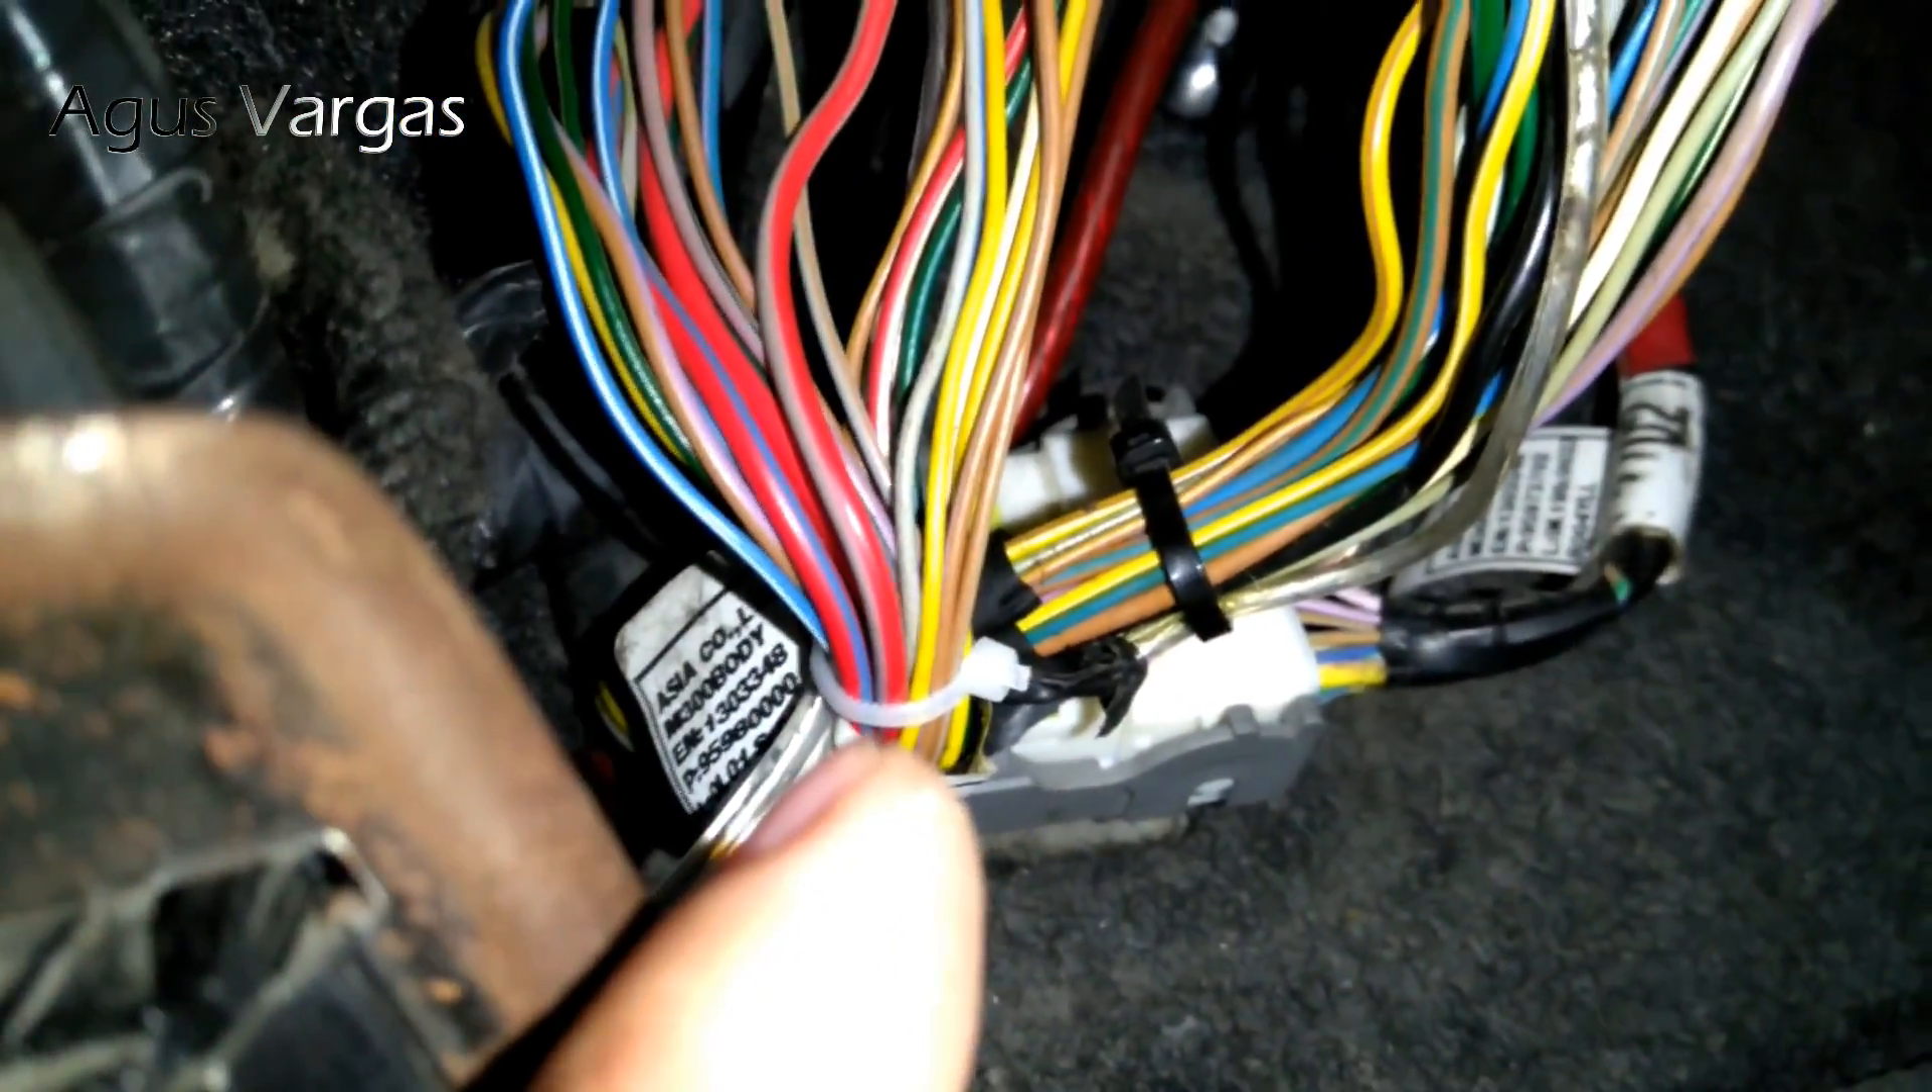Bueno ya está todo acomodado miren ahí ya sostuve con un cincho los cables.